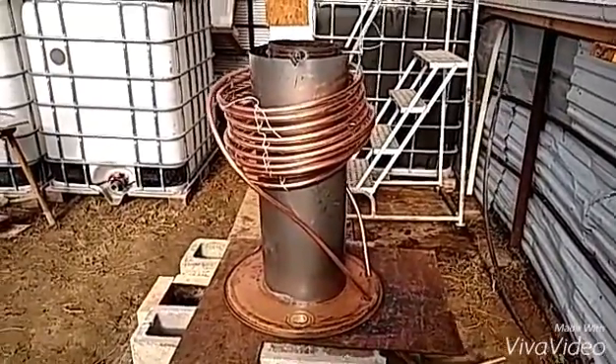Alright got the coil on there just kind of temporarily hanging there.